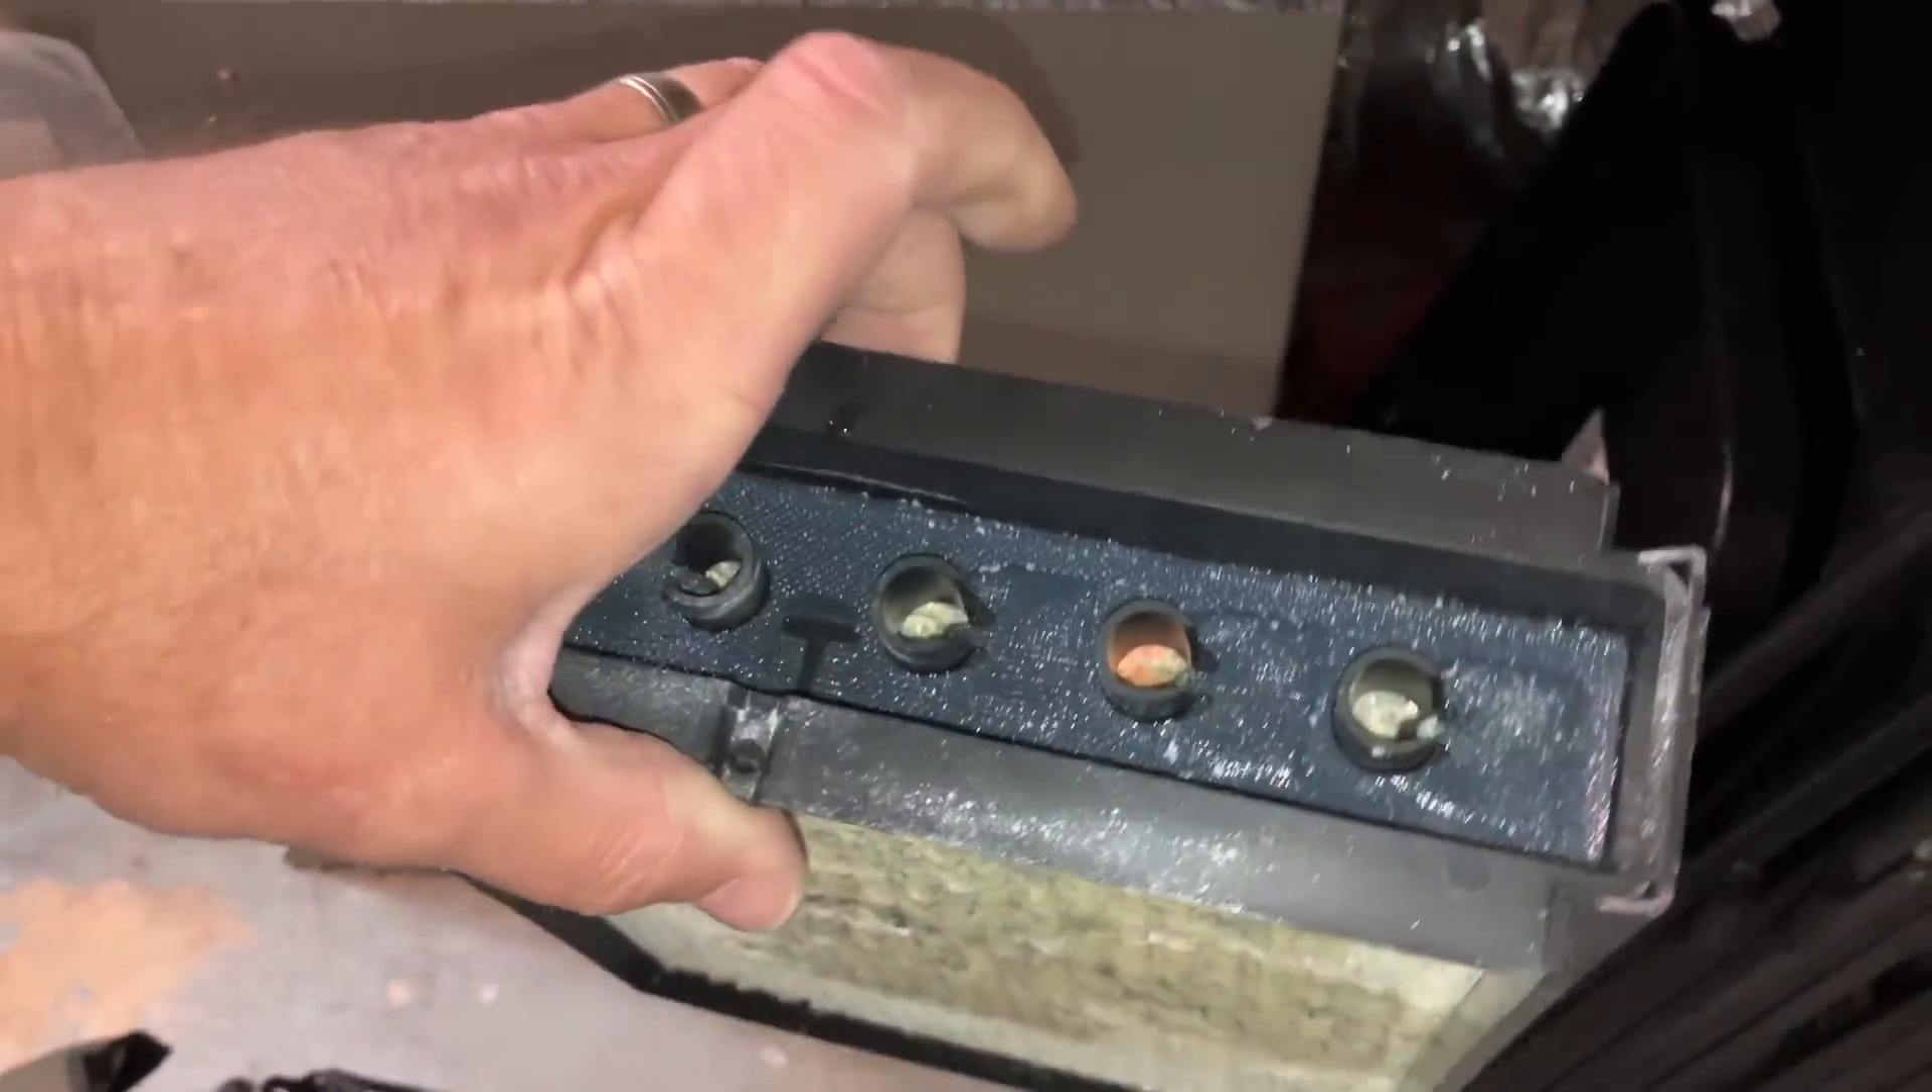So i removed the water panel panel from the system.